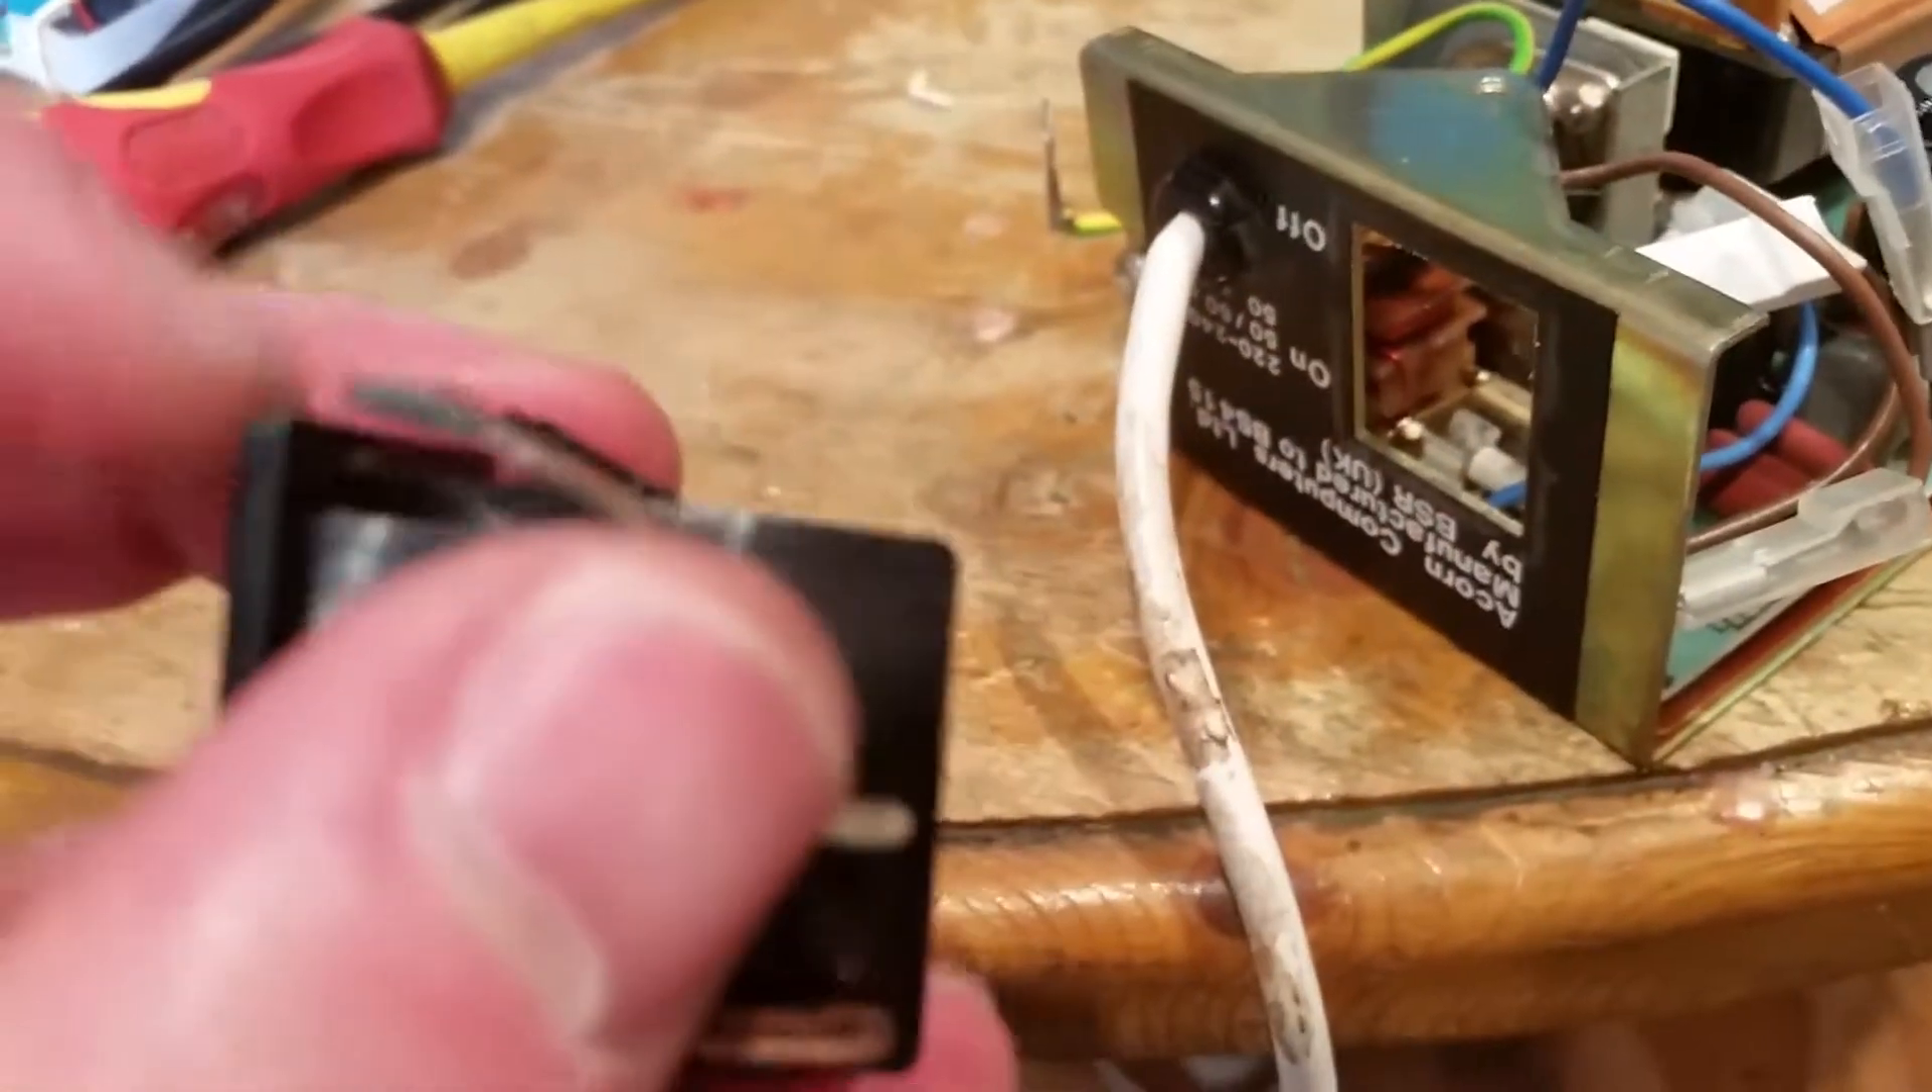That was a pig. Got the switch out.